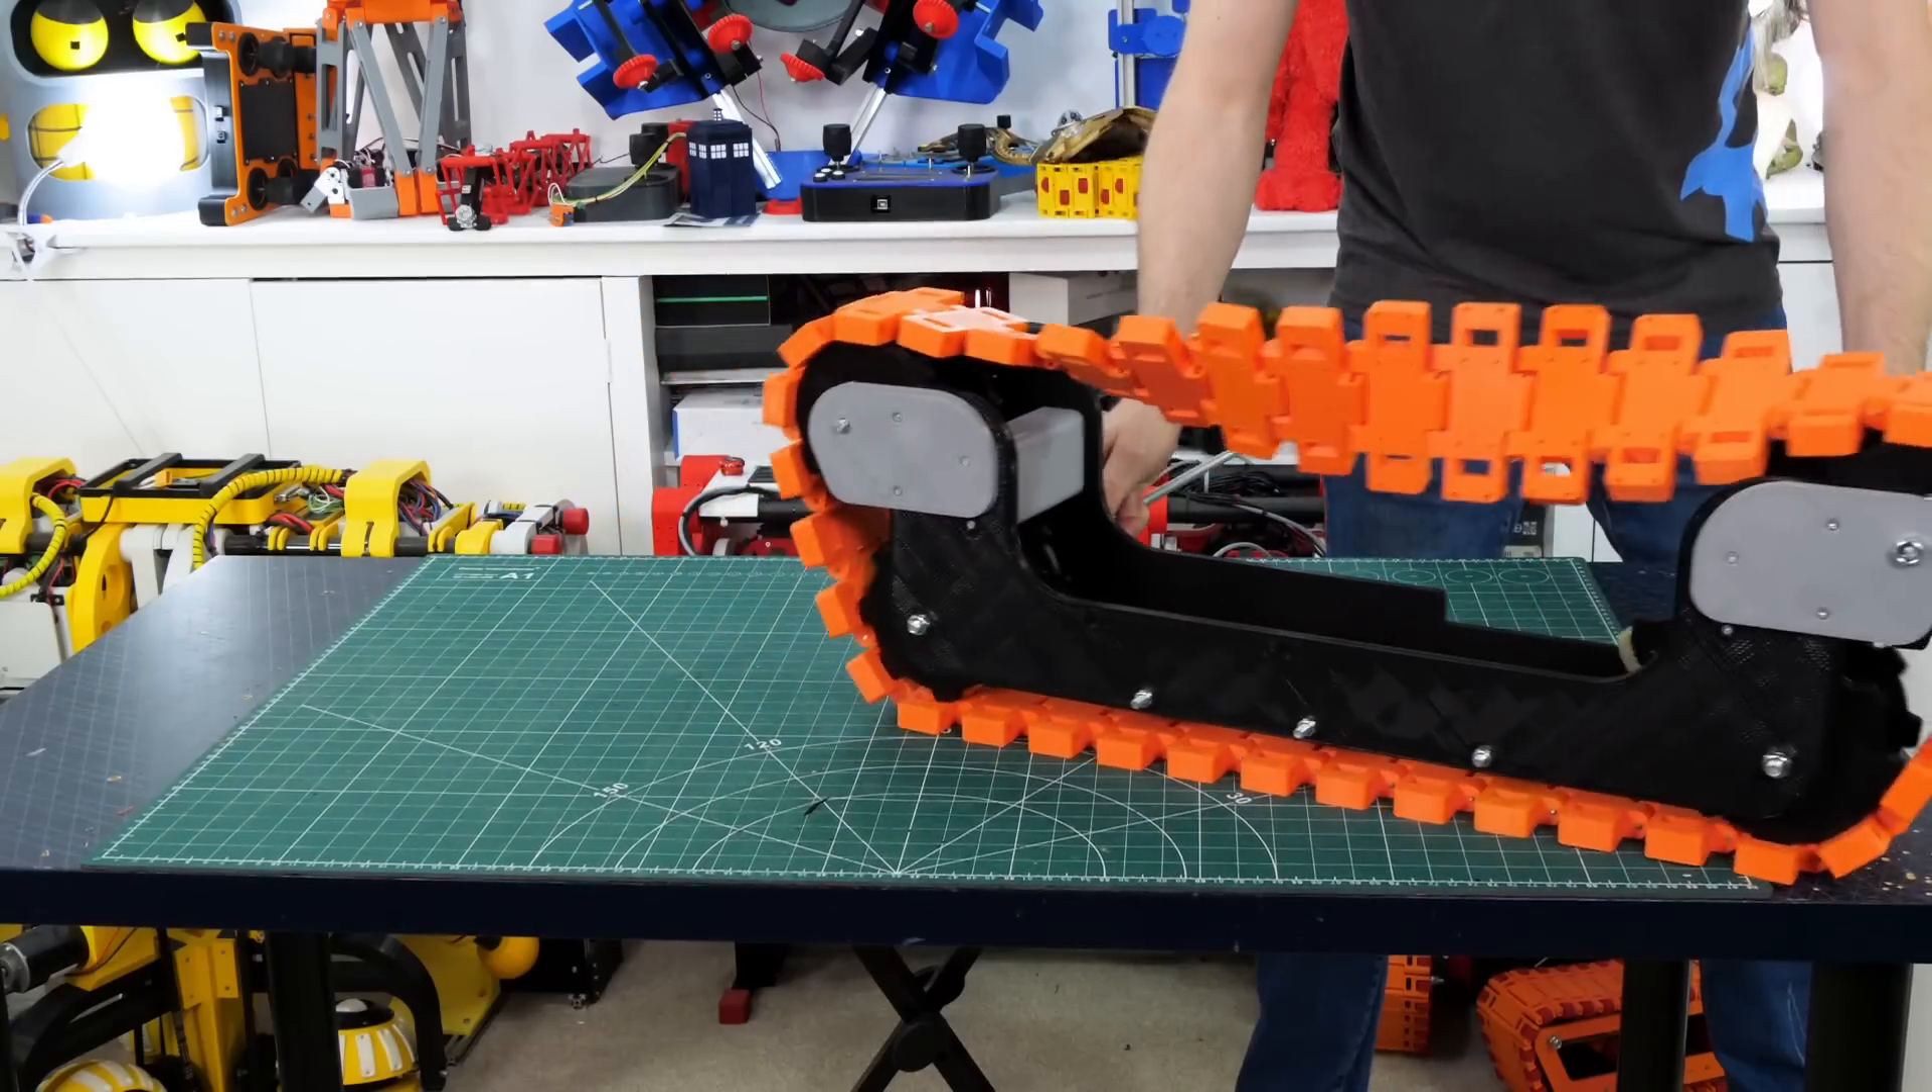With the assembly the length that is the minimum amount of track links I could get in there to get that twist in and have the track go all the way around is 37 links so there it is.